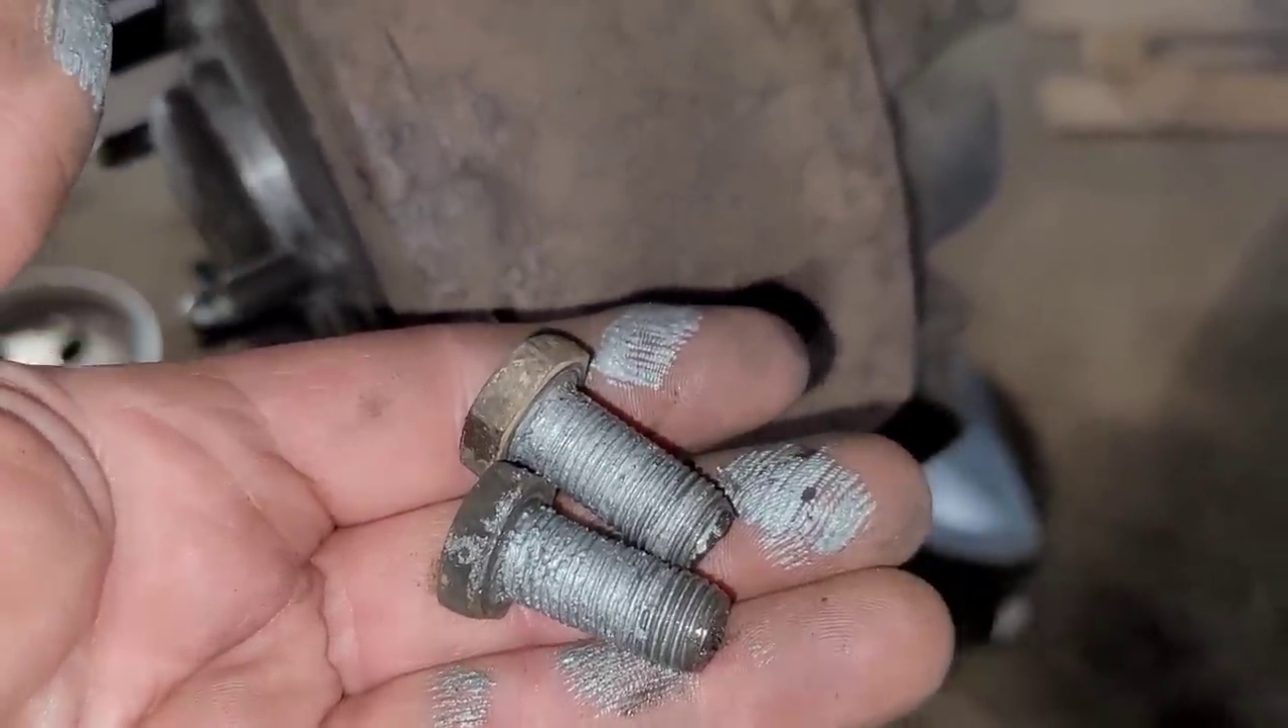I pulled the top bolt, or the two bolts out of the caliper.